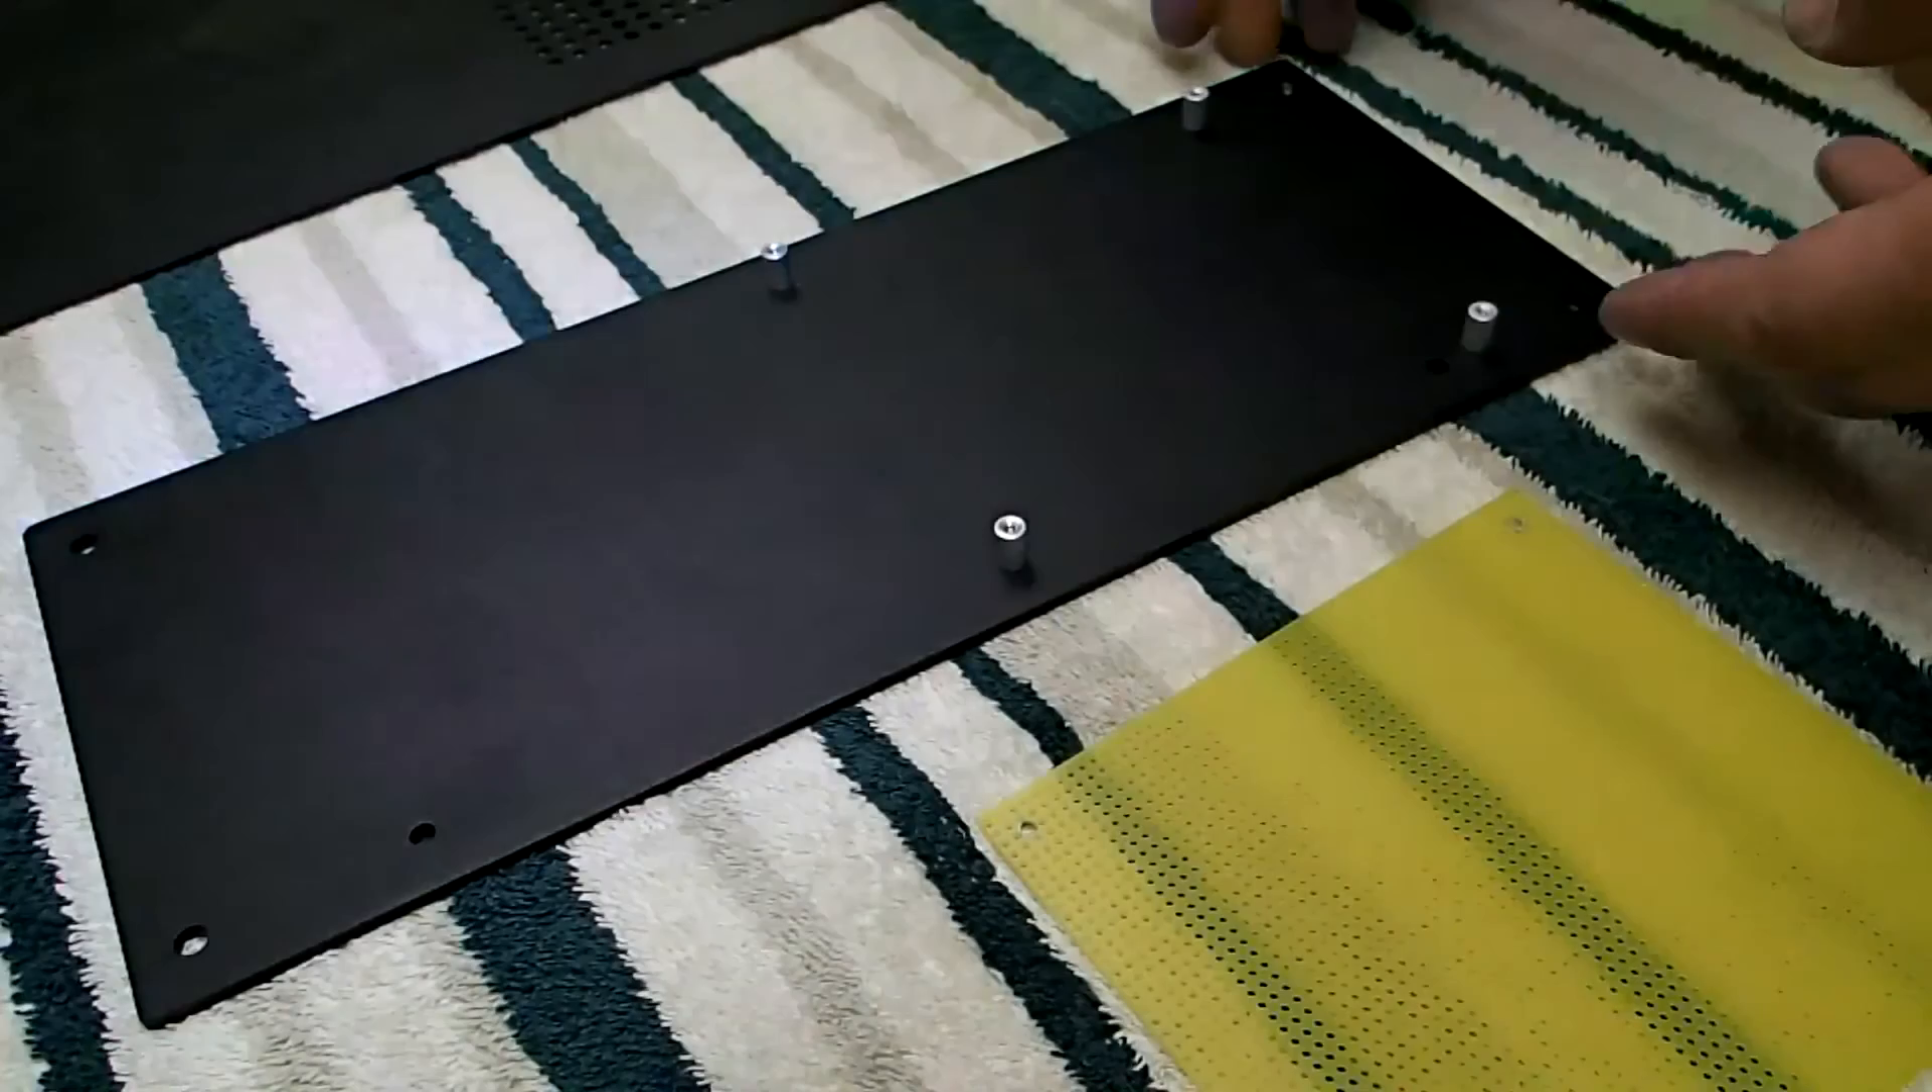Okay, we've got our holes drilled. And then we installed our spacers.